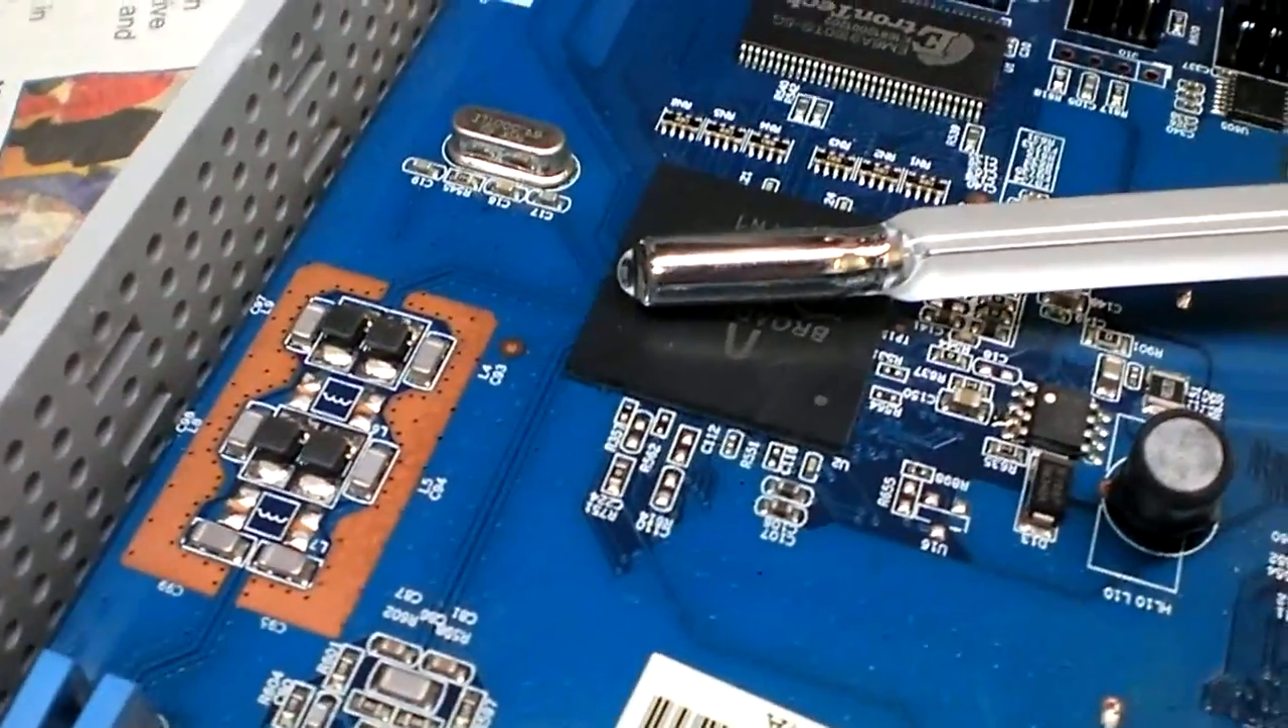The Thermometer's just lying on the top There's no Thermal Thermal Compound For A Good Thermal Contact.